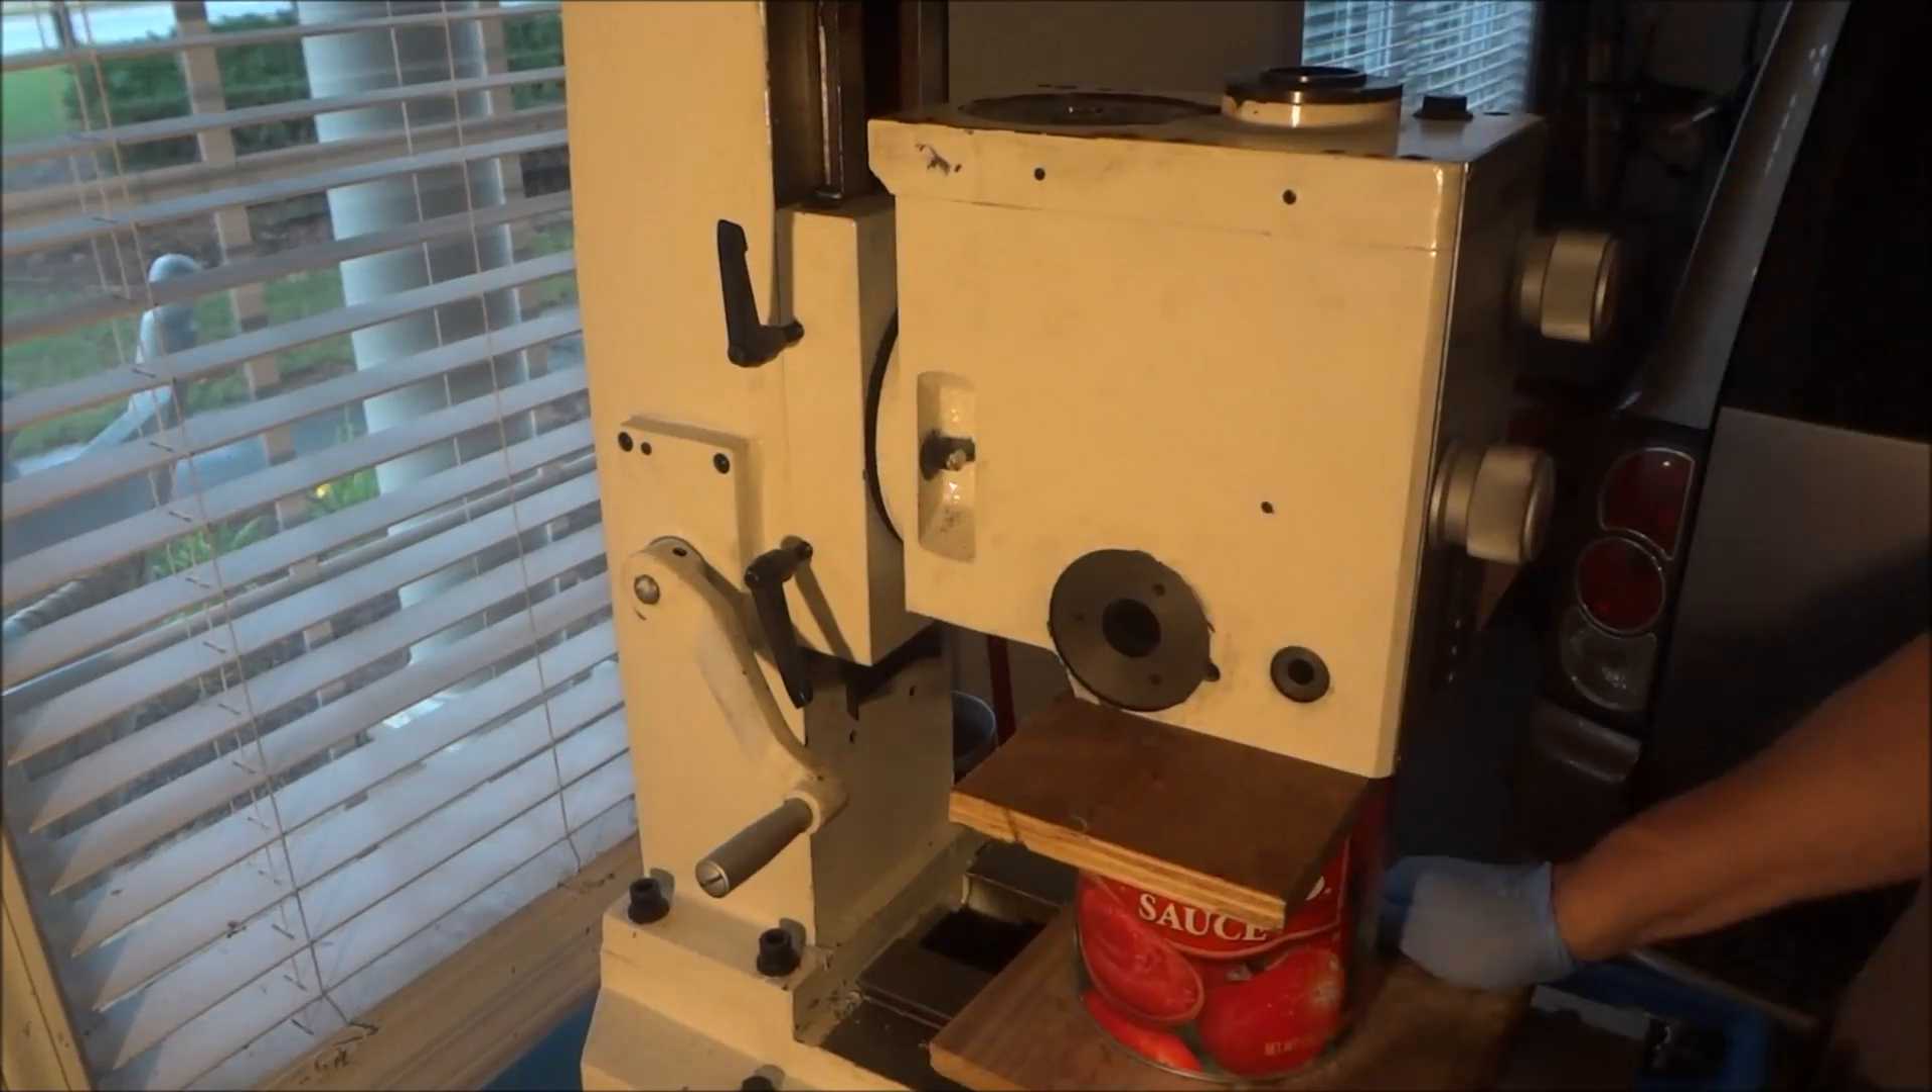I've lowered the gearbox head onto the can to kind of support it.